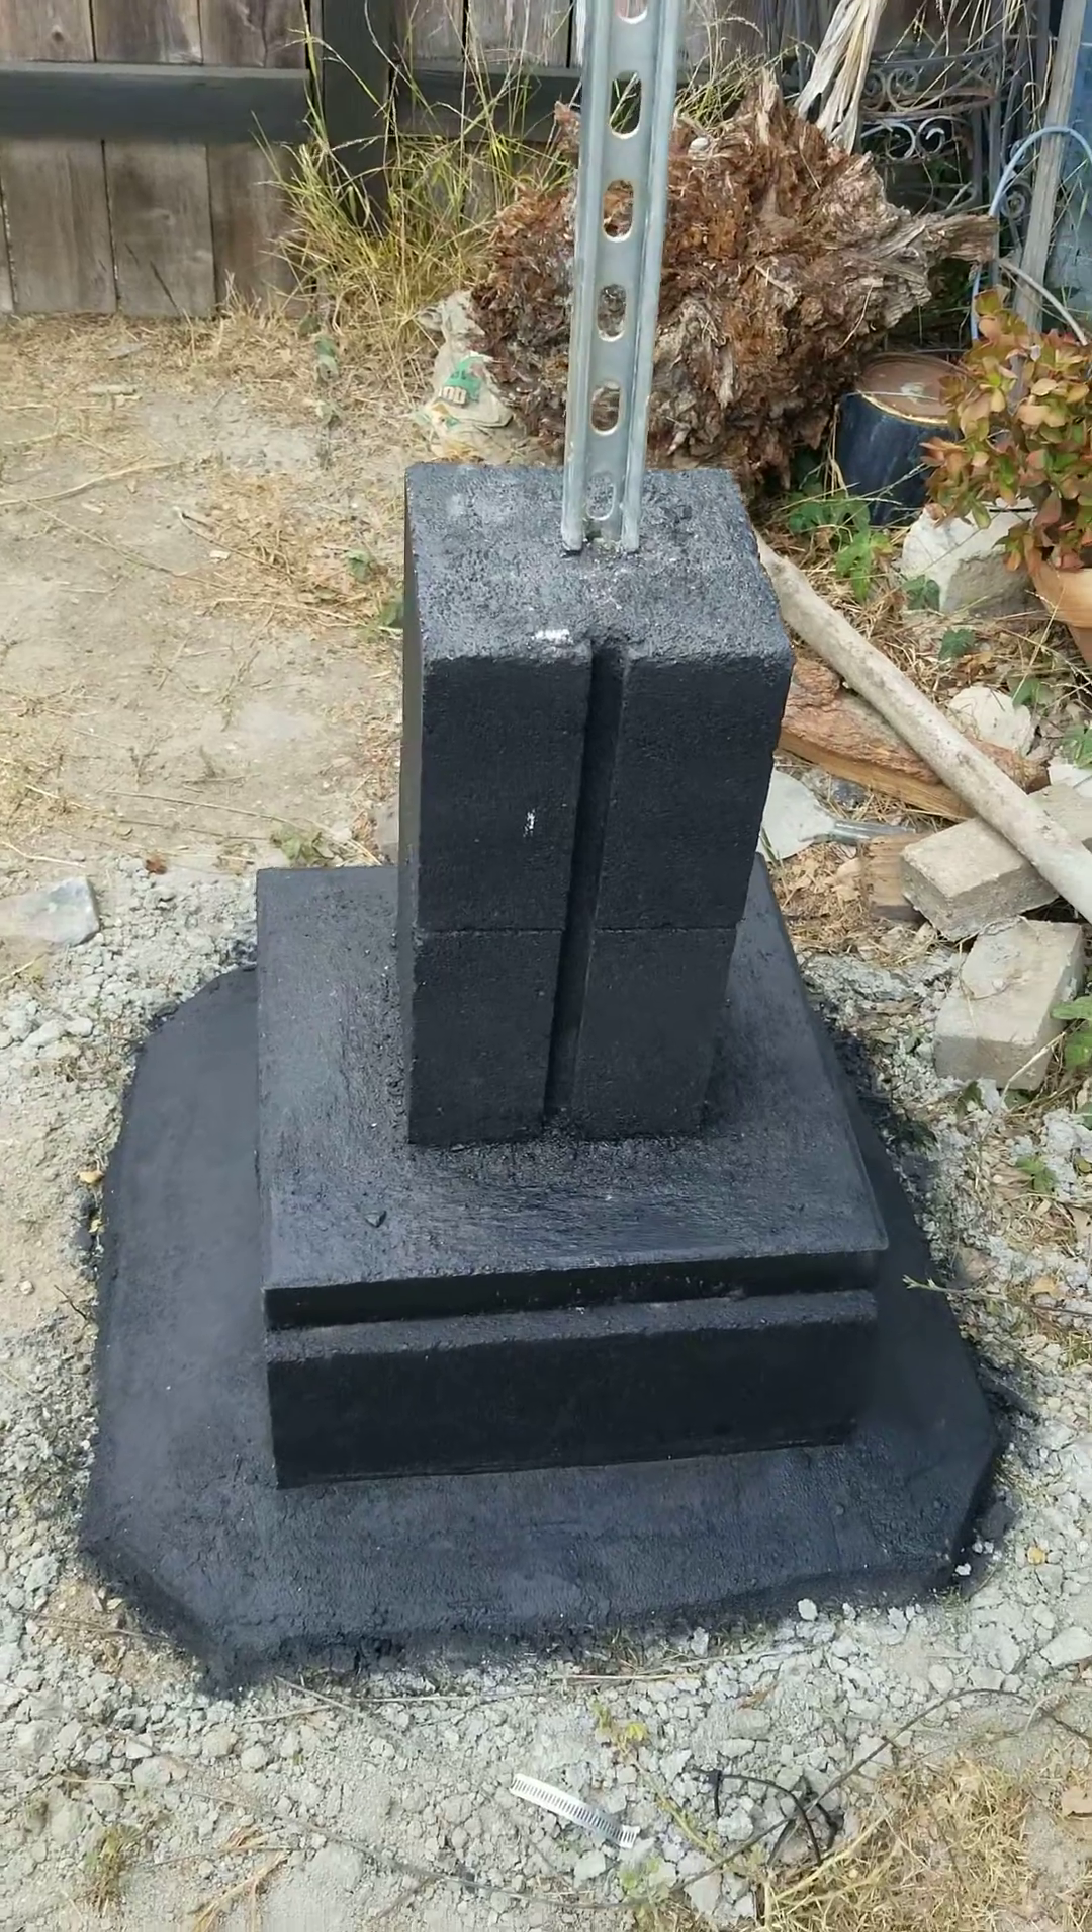I've made the base wider and bigger and basically added a couple of cinder blocks there at the bottom.